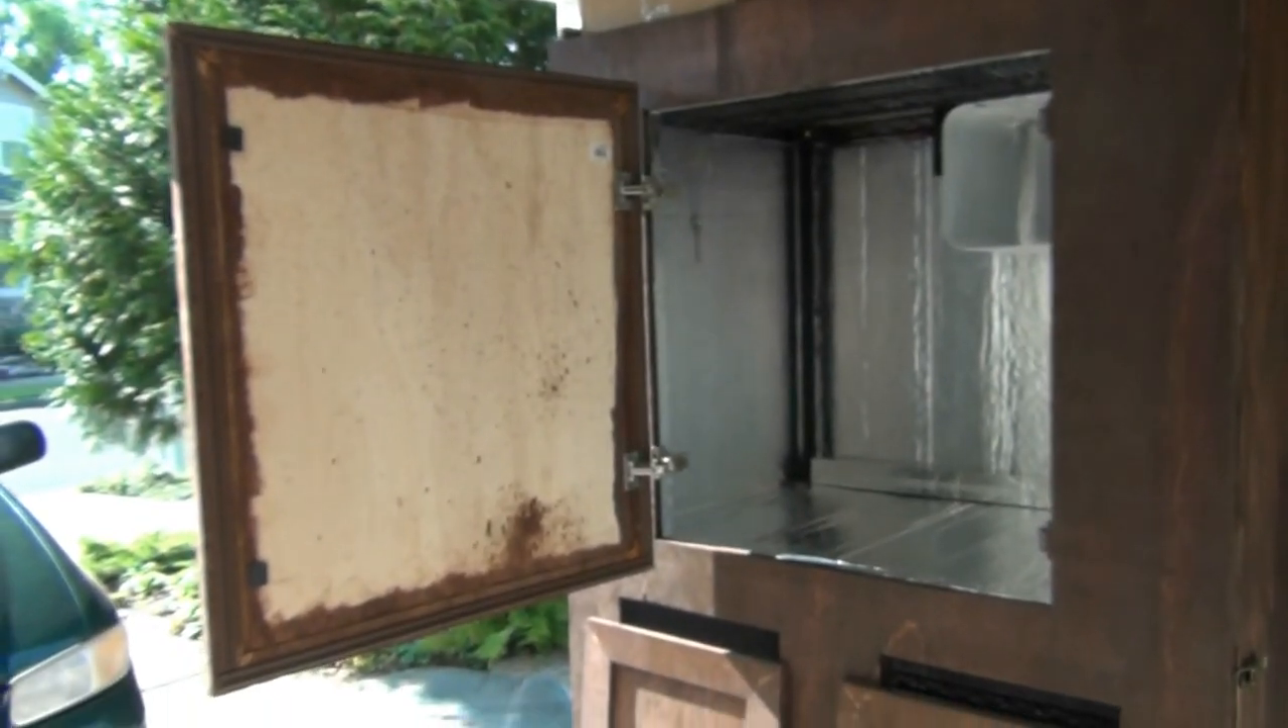The first door is in place.